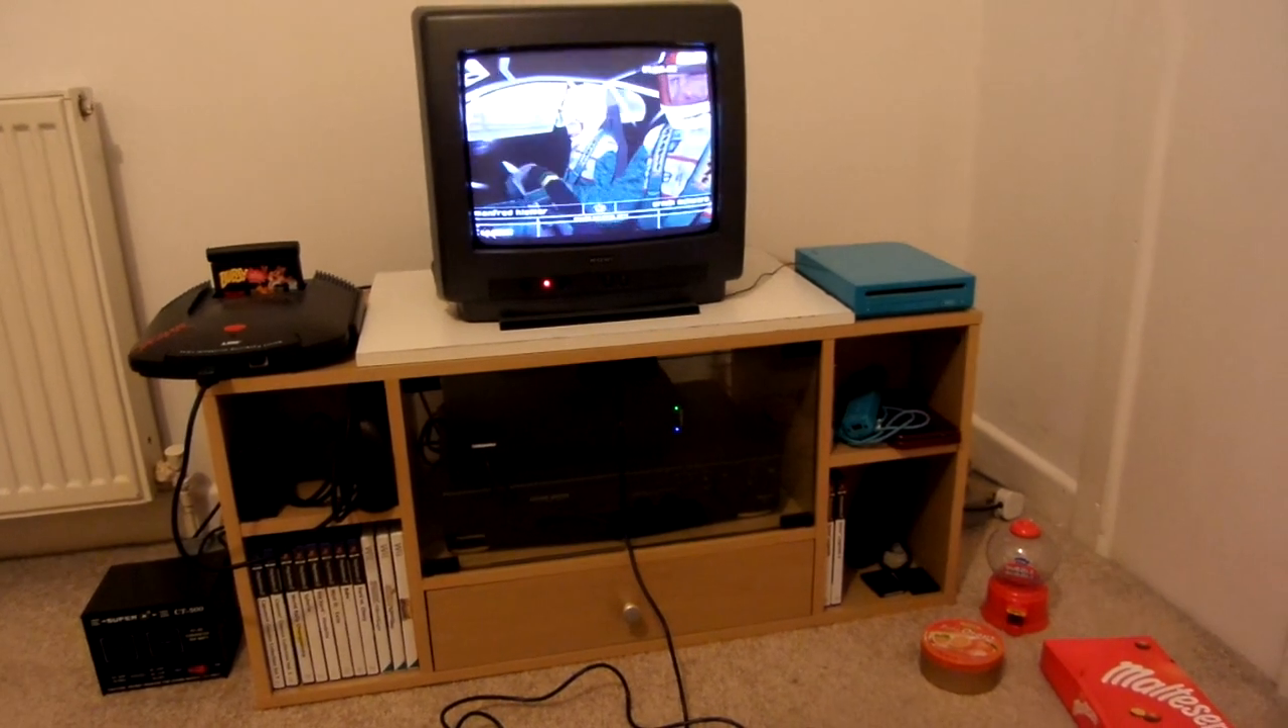I mean the Atari Jaguar is kind of hanging over the edge.